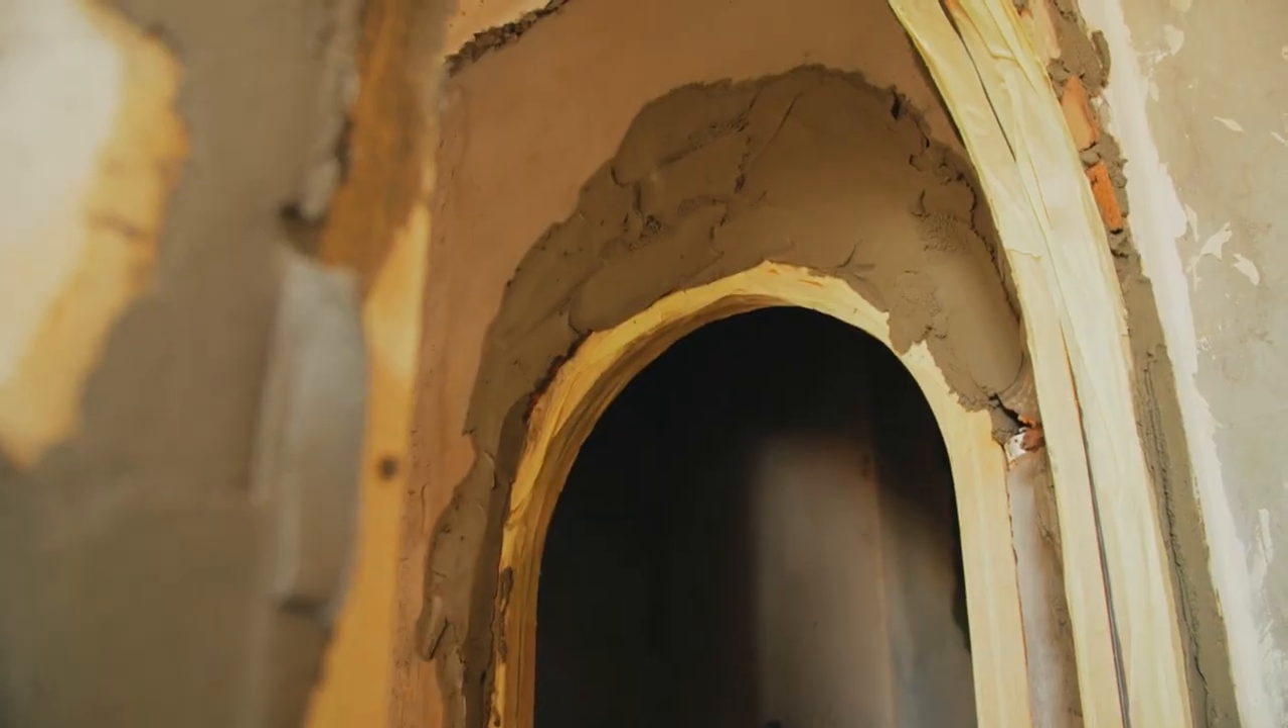So currently we've got the door frames that we've put in.